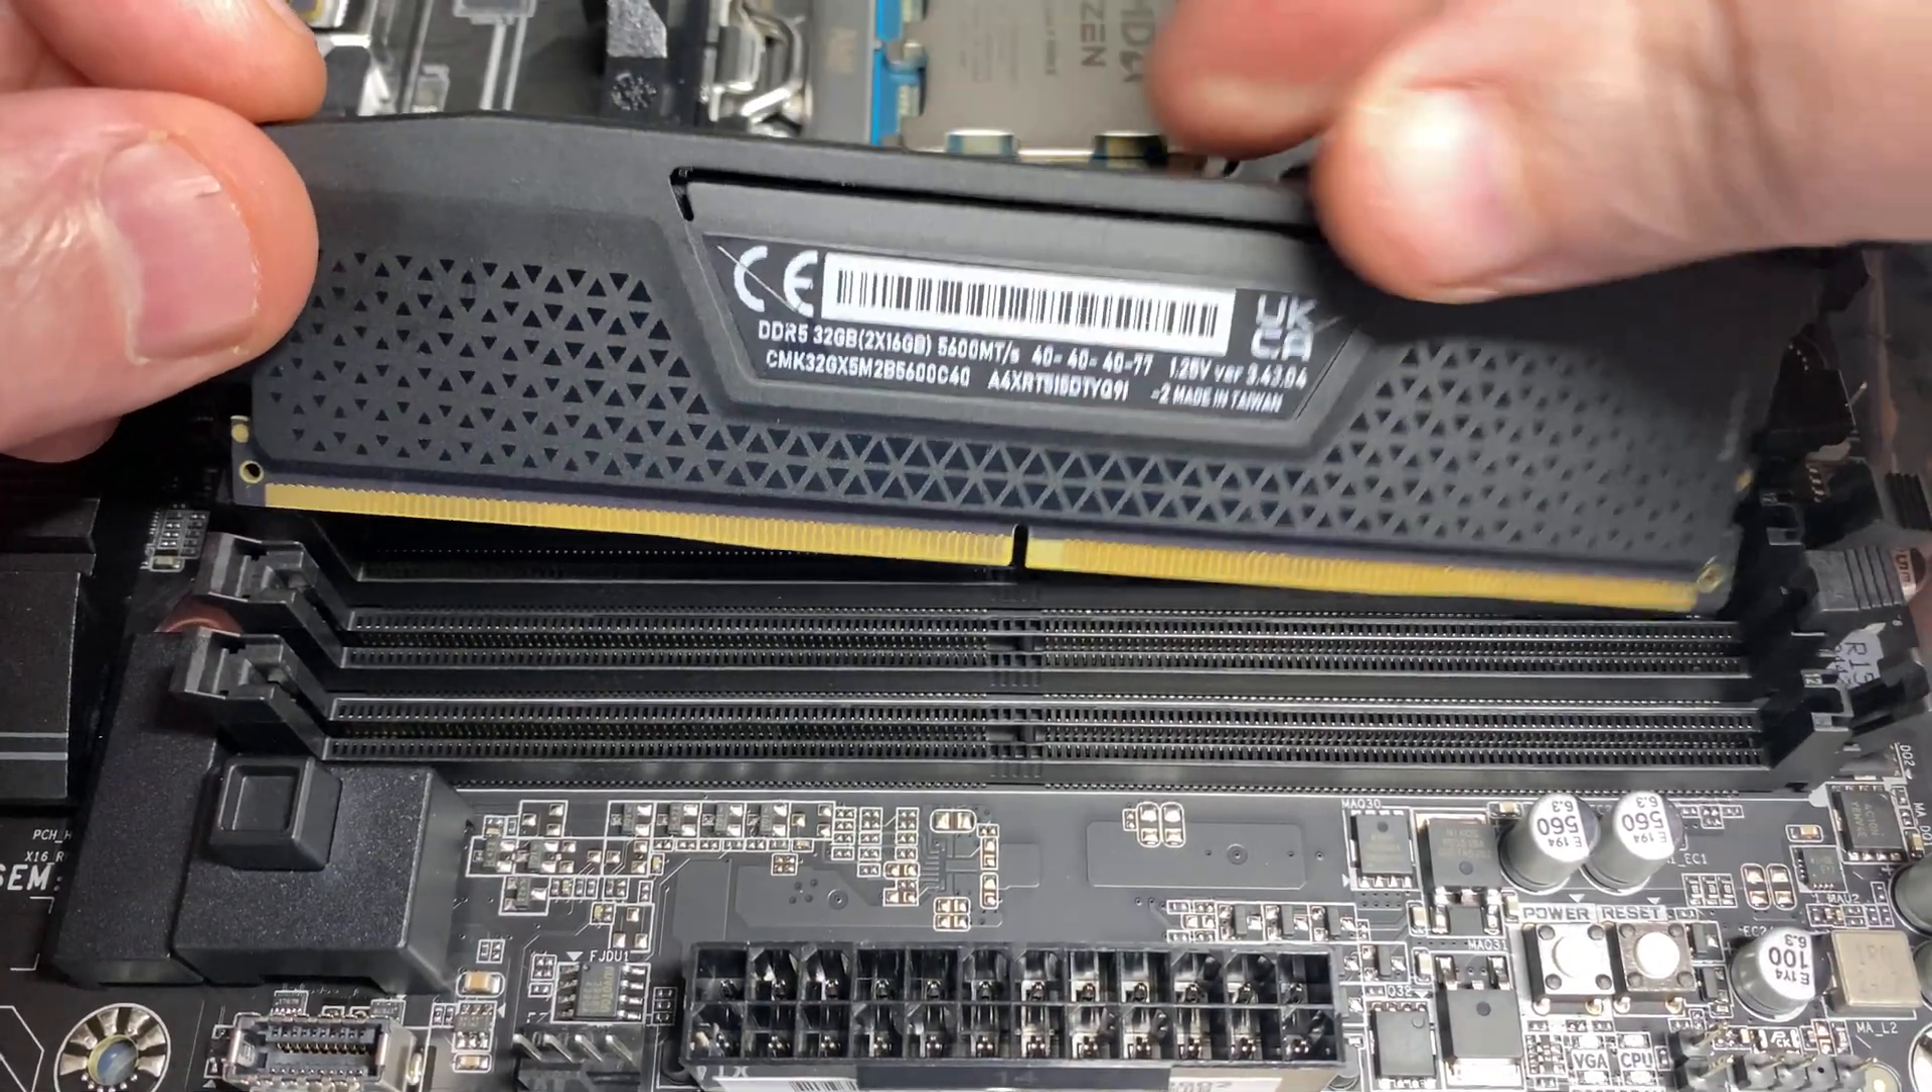You can see that this slot lines up with the slot in the actual sim slot.